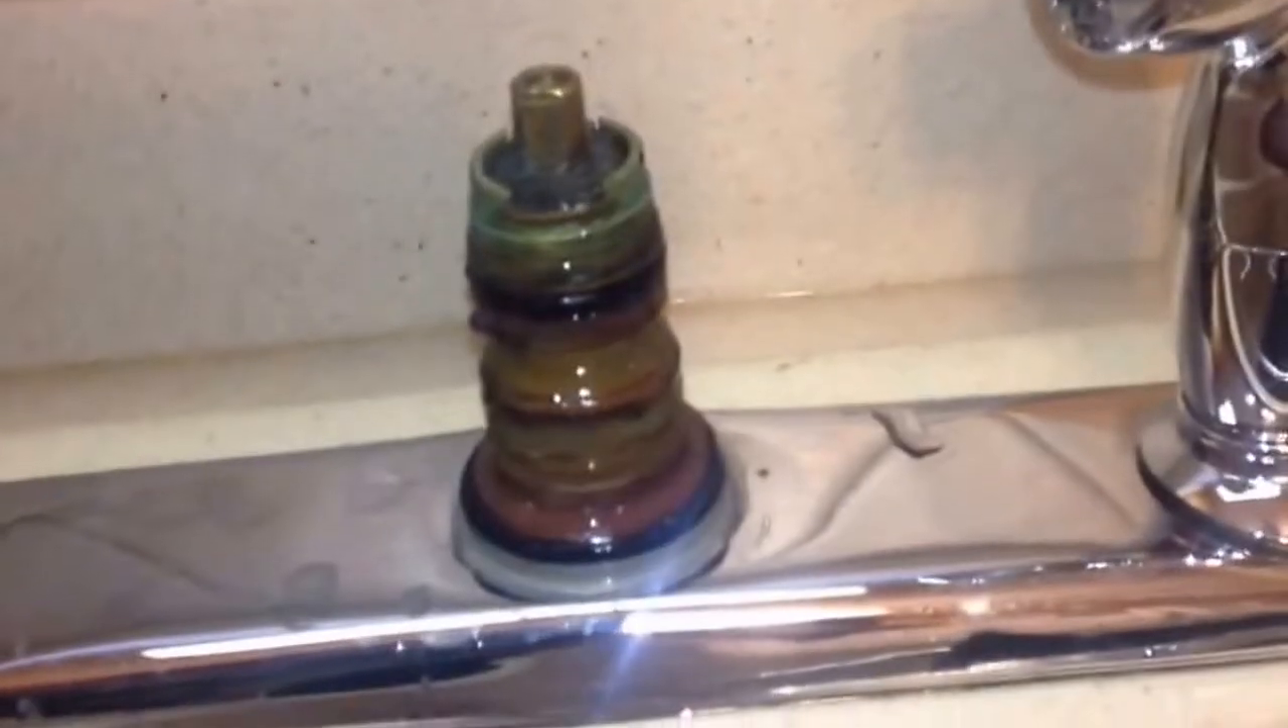All right, we got the O -rings on there. And we greased up the bottom.